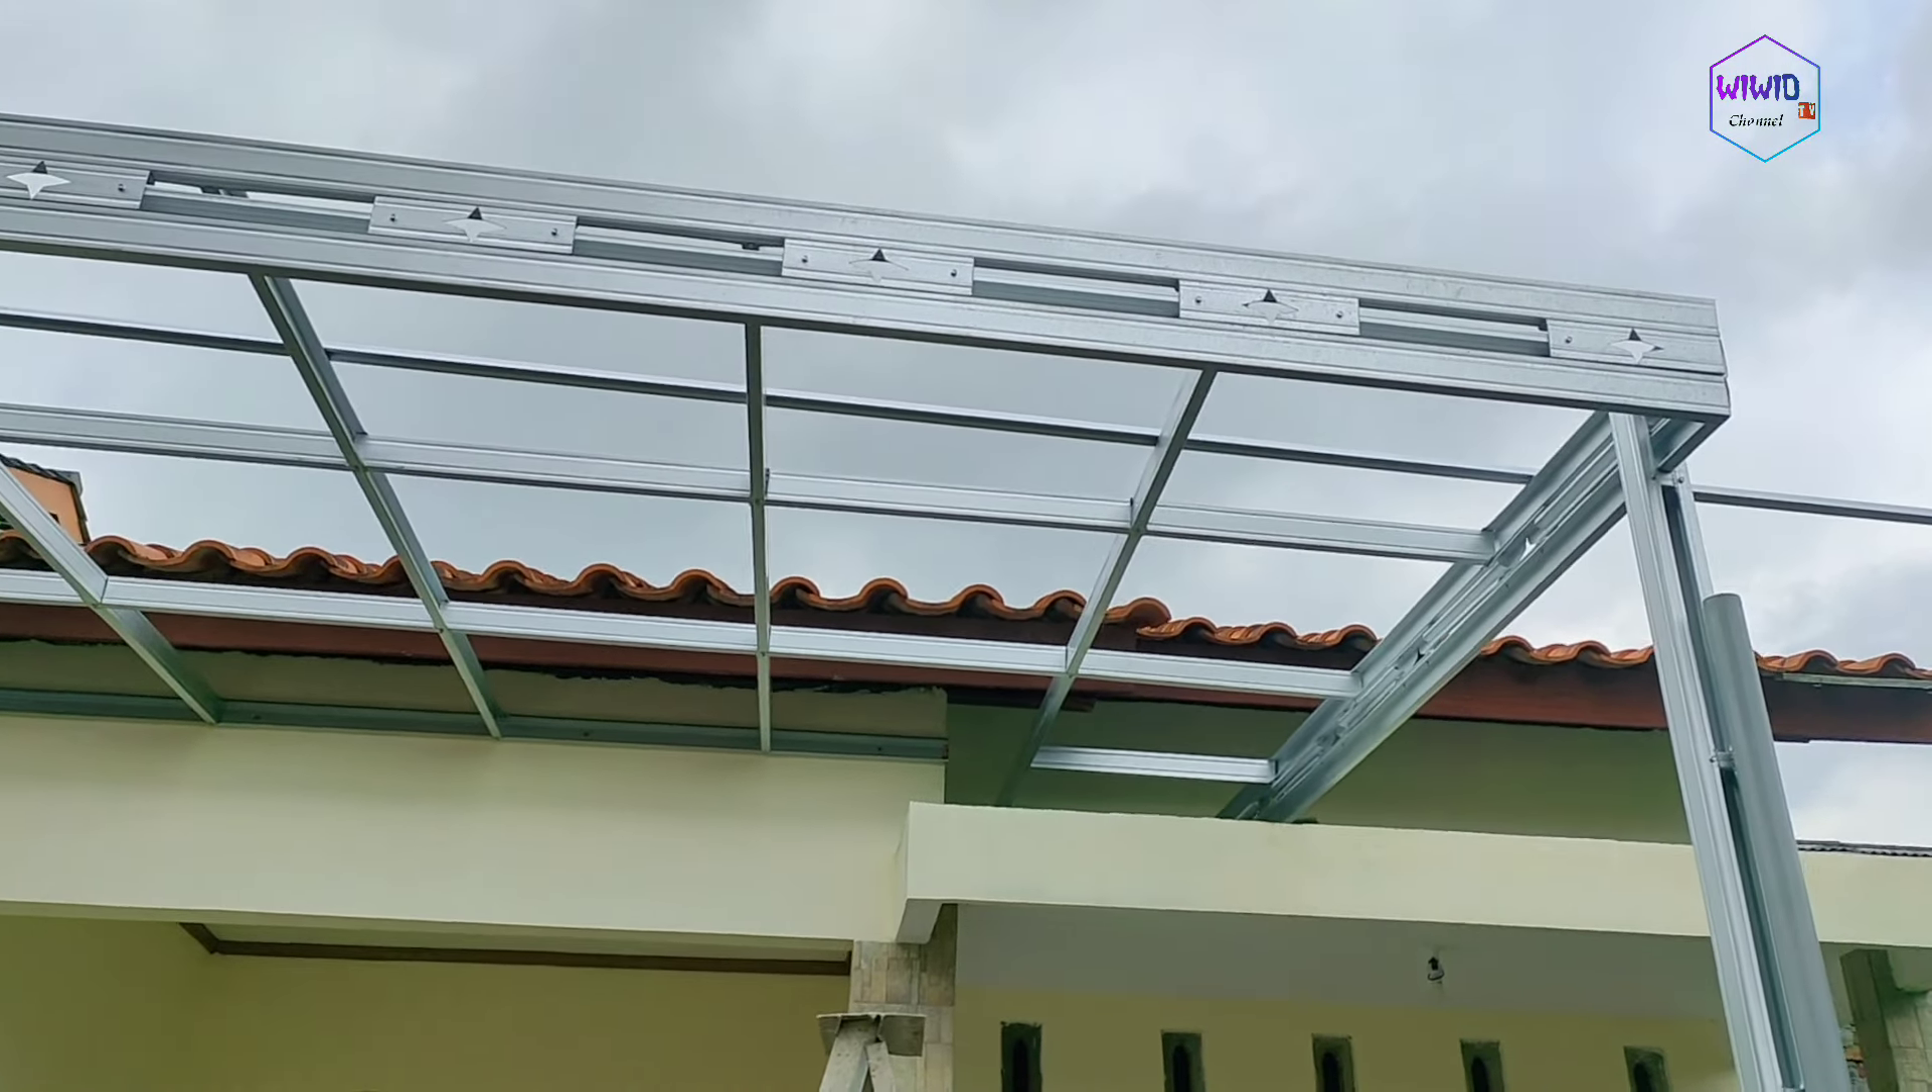Dan Ini Untuk Rangkanya Sudah Terpasang Semua Seperti Seperti ini.